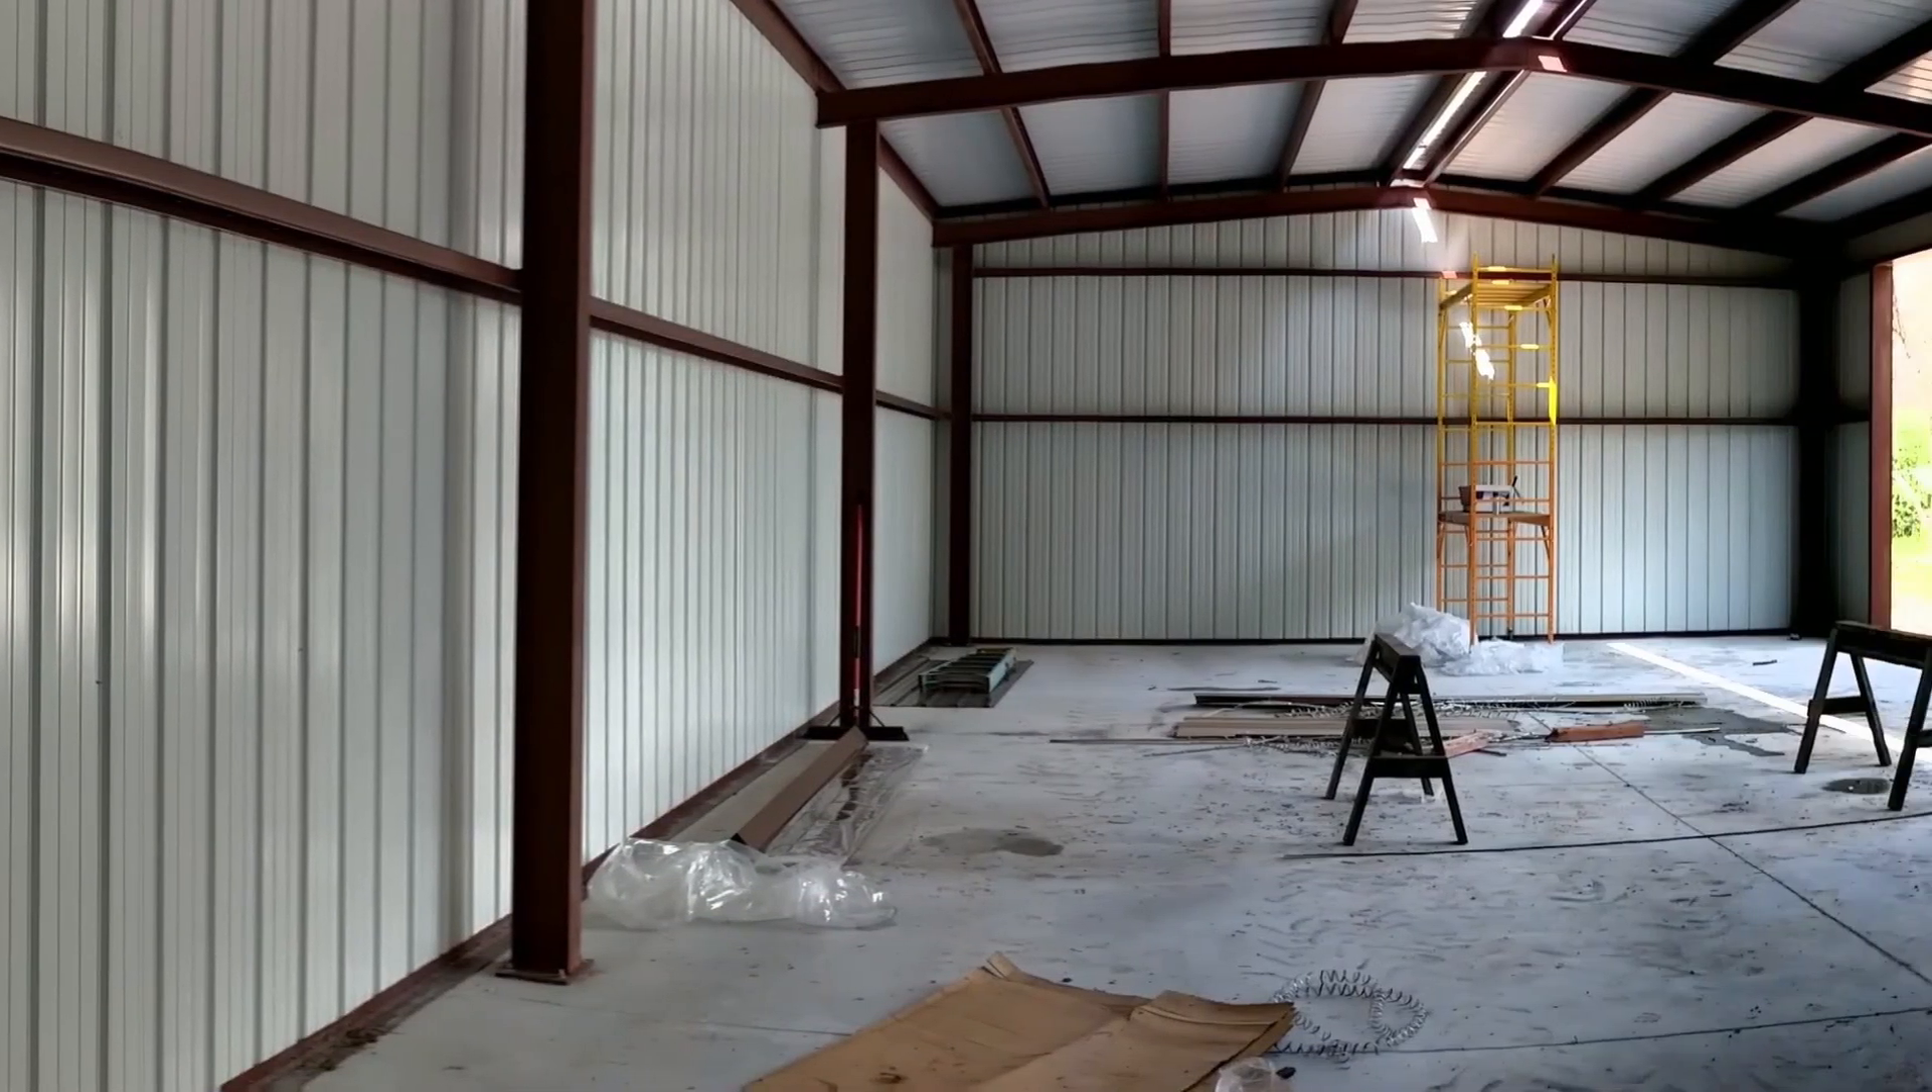All four walls are on. And now the roof is on. Quick view of the interior at this point.